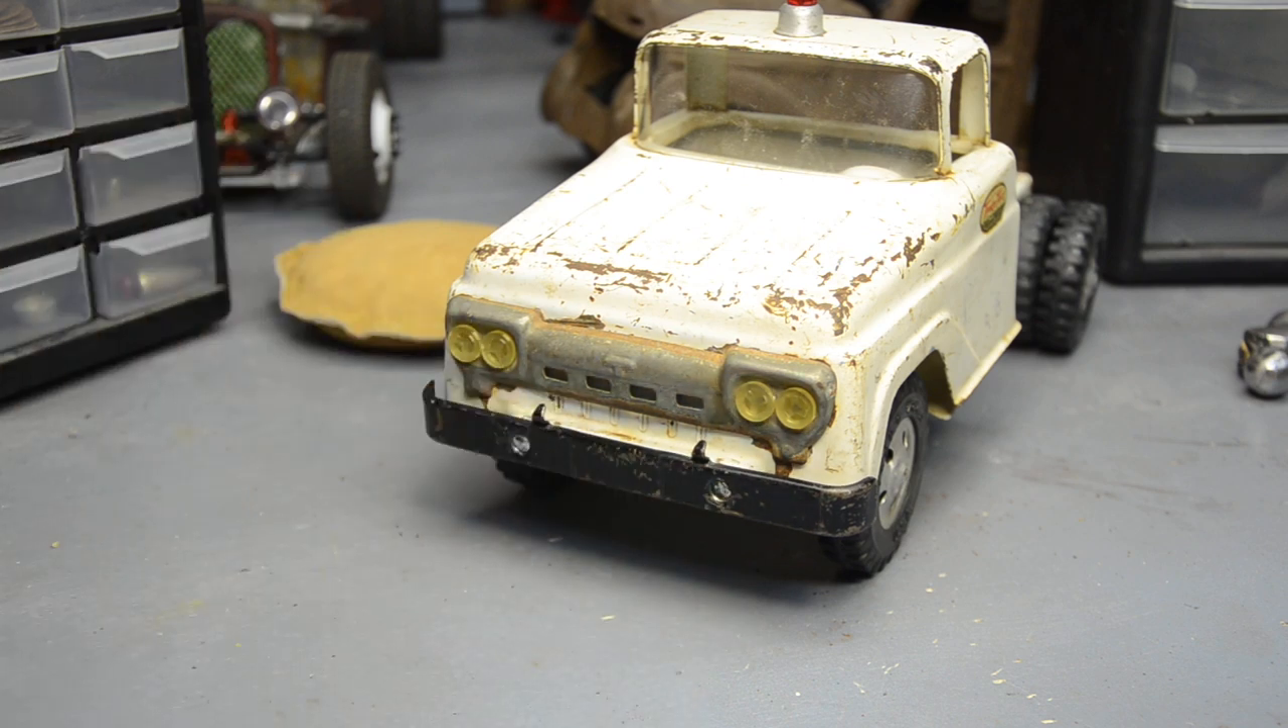The bumper sets nice and straight.